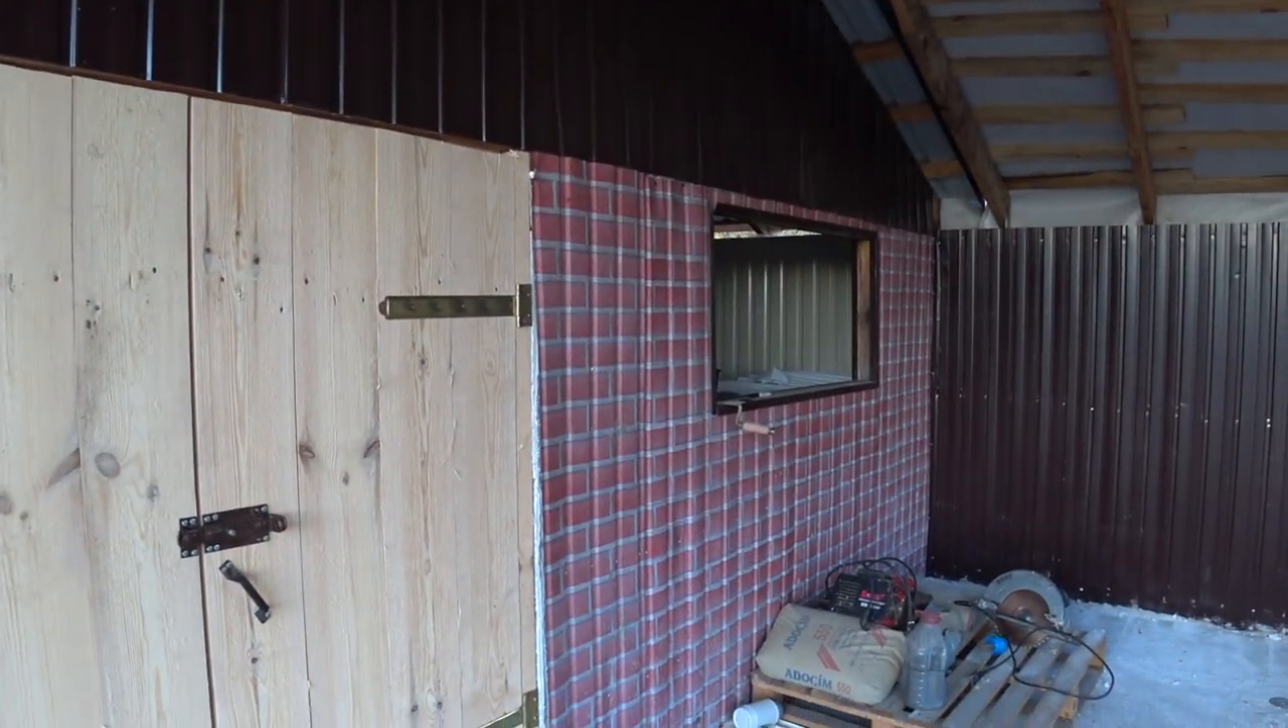Все замки щеколды поставил и ручки даже поставил.